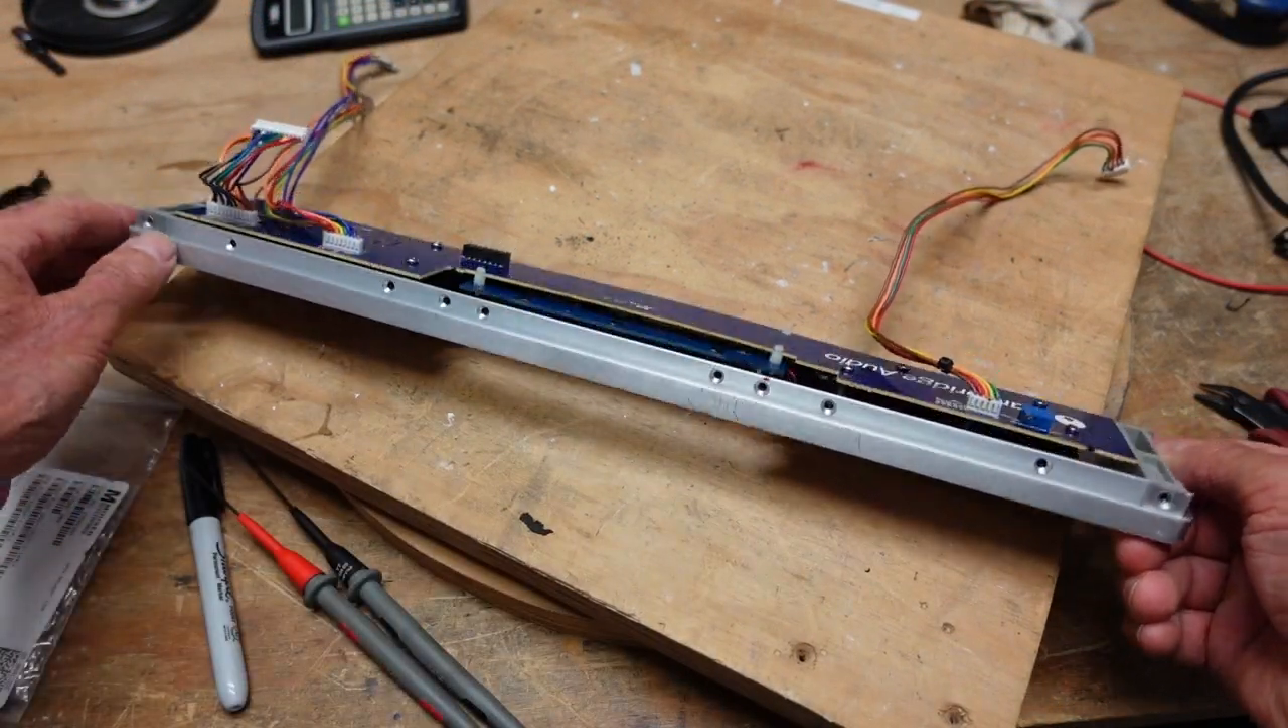Okay, so I got the front panel detached.